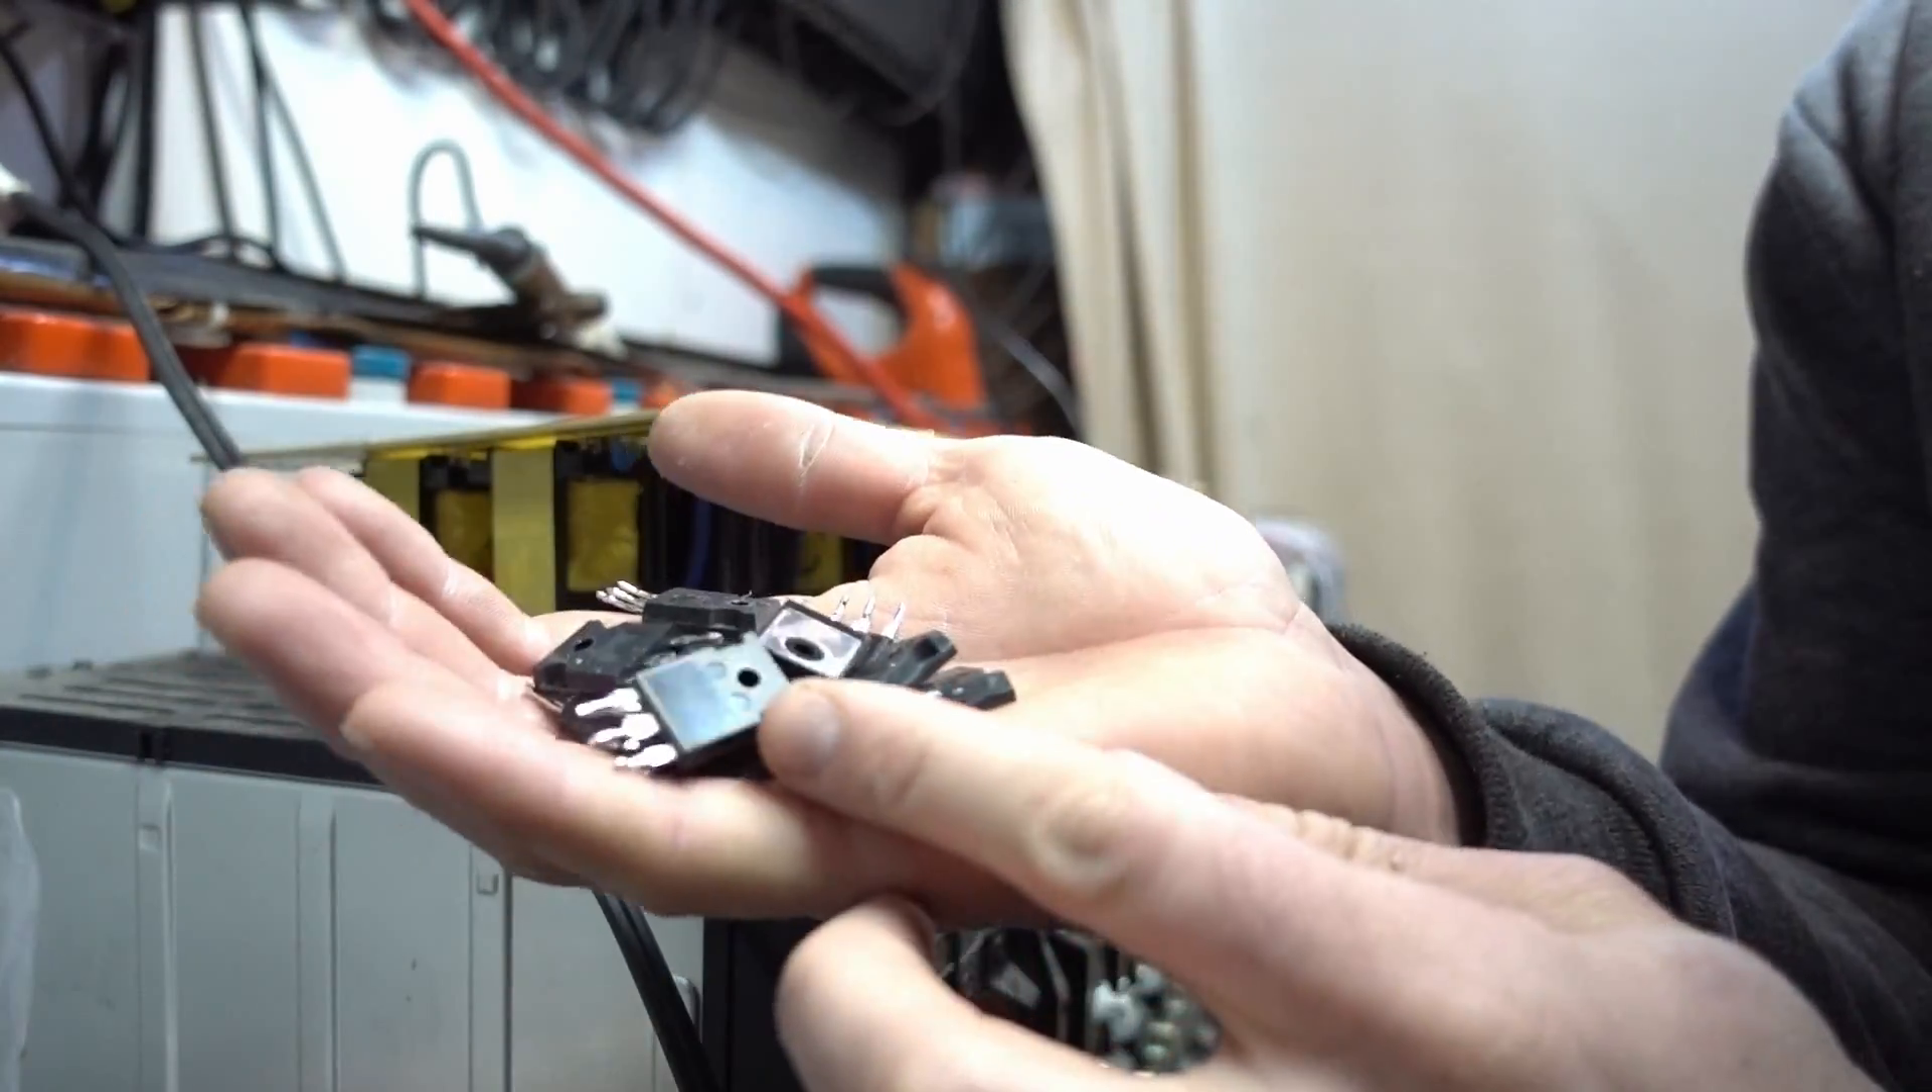There we got all of our mosfets taken out.